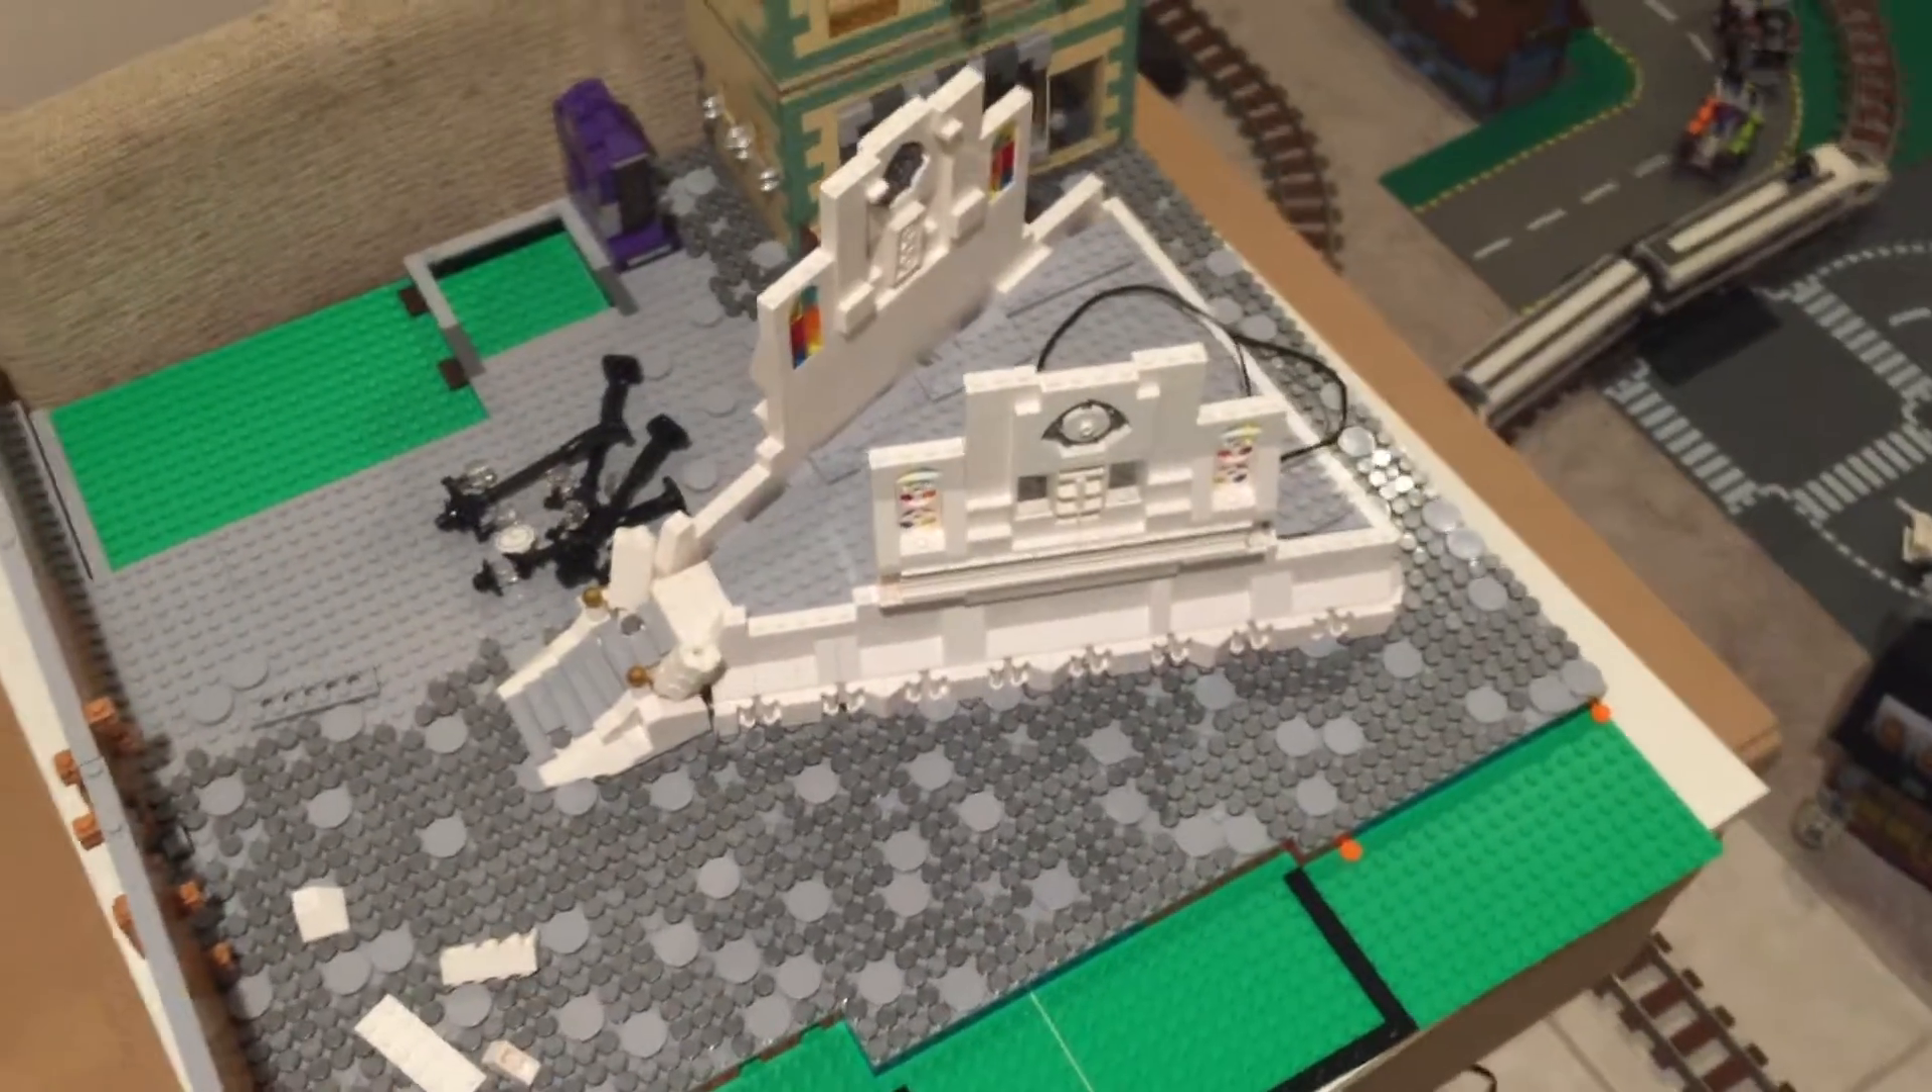And as you guys can see, I have two walls that are up, and I can give you a better look at those.